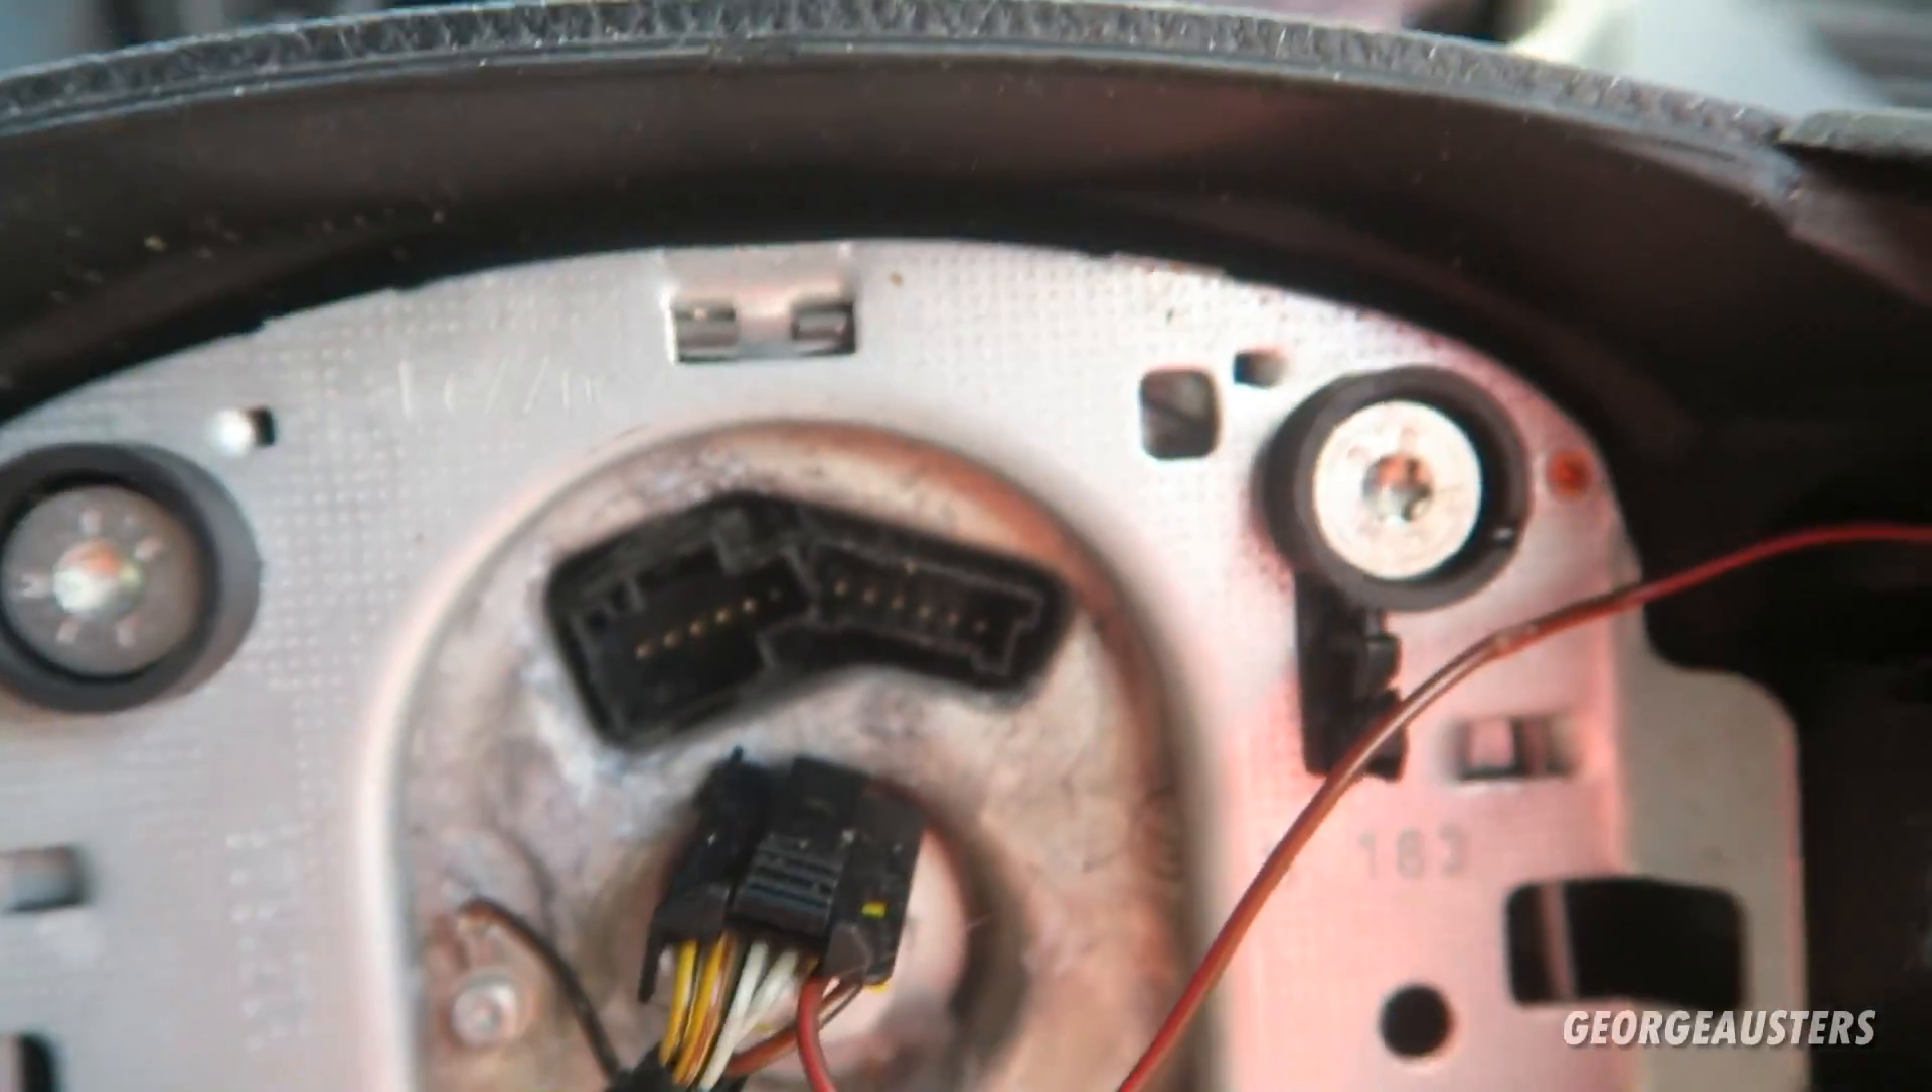See these two connectors unplugged and now the steering wheel can be removed.